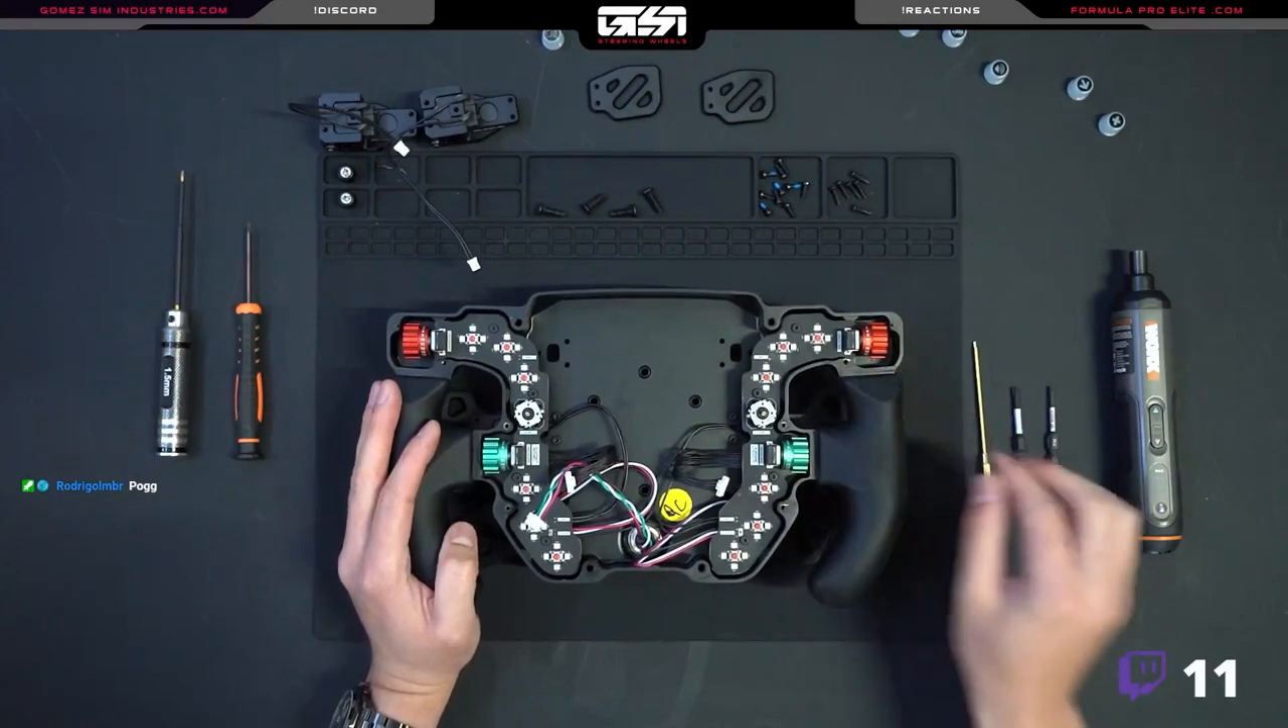We have all our button caps off.